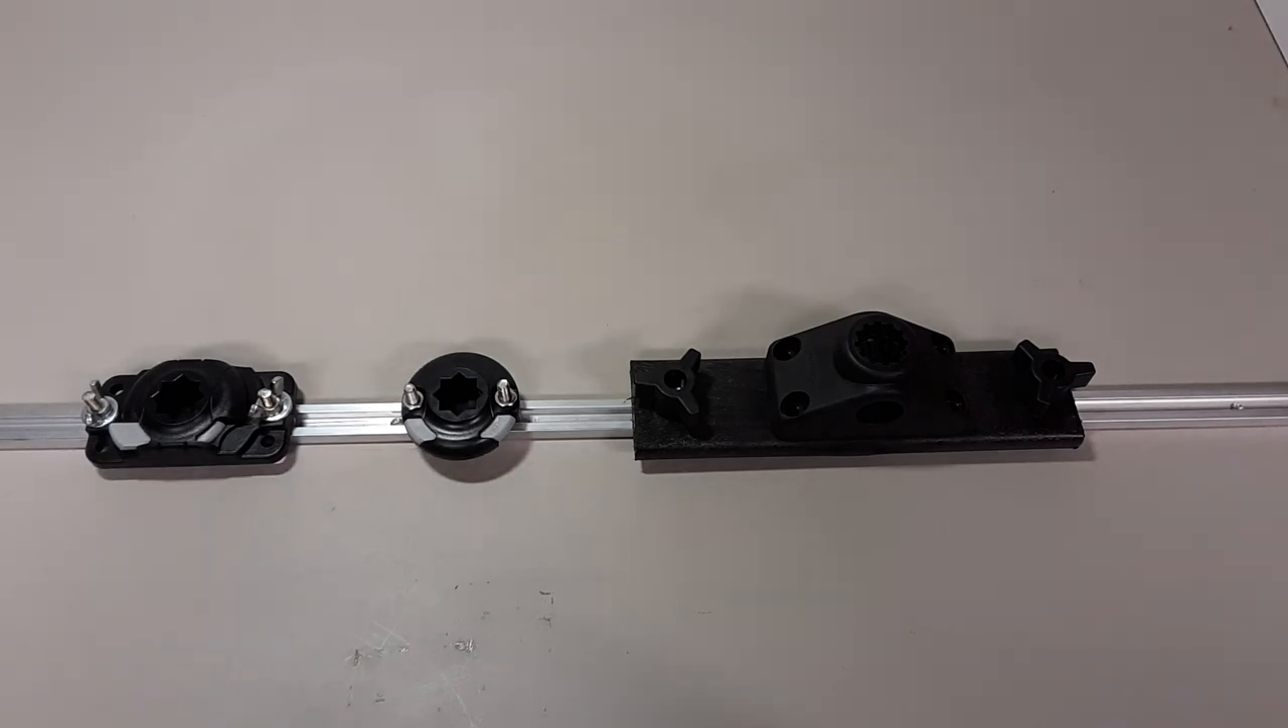This is the finished product when you install all these mounts on your aluminum track.